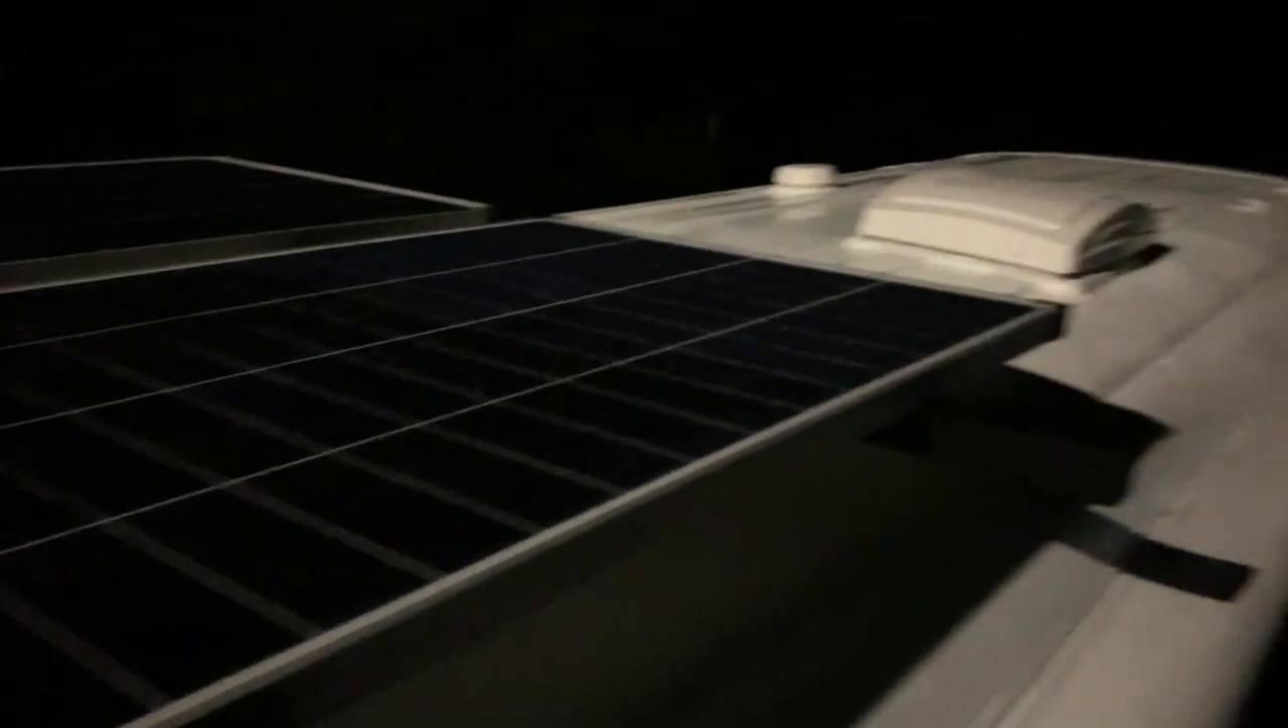It's late at night but the solar panels are up.